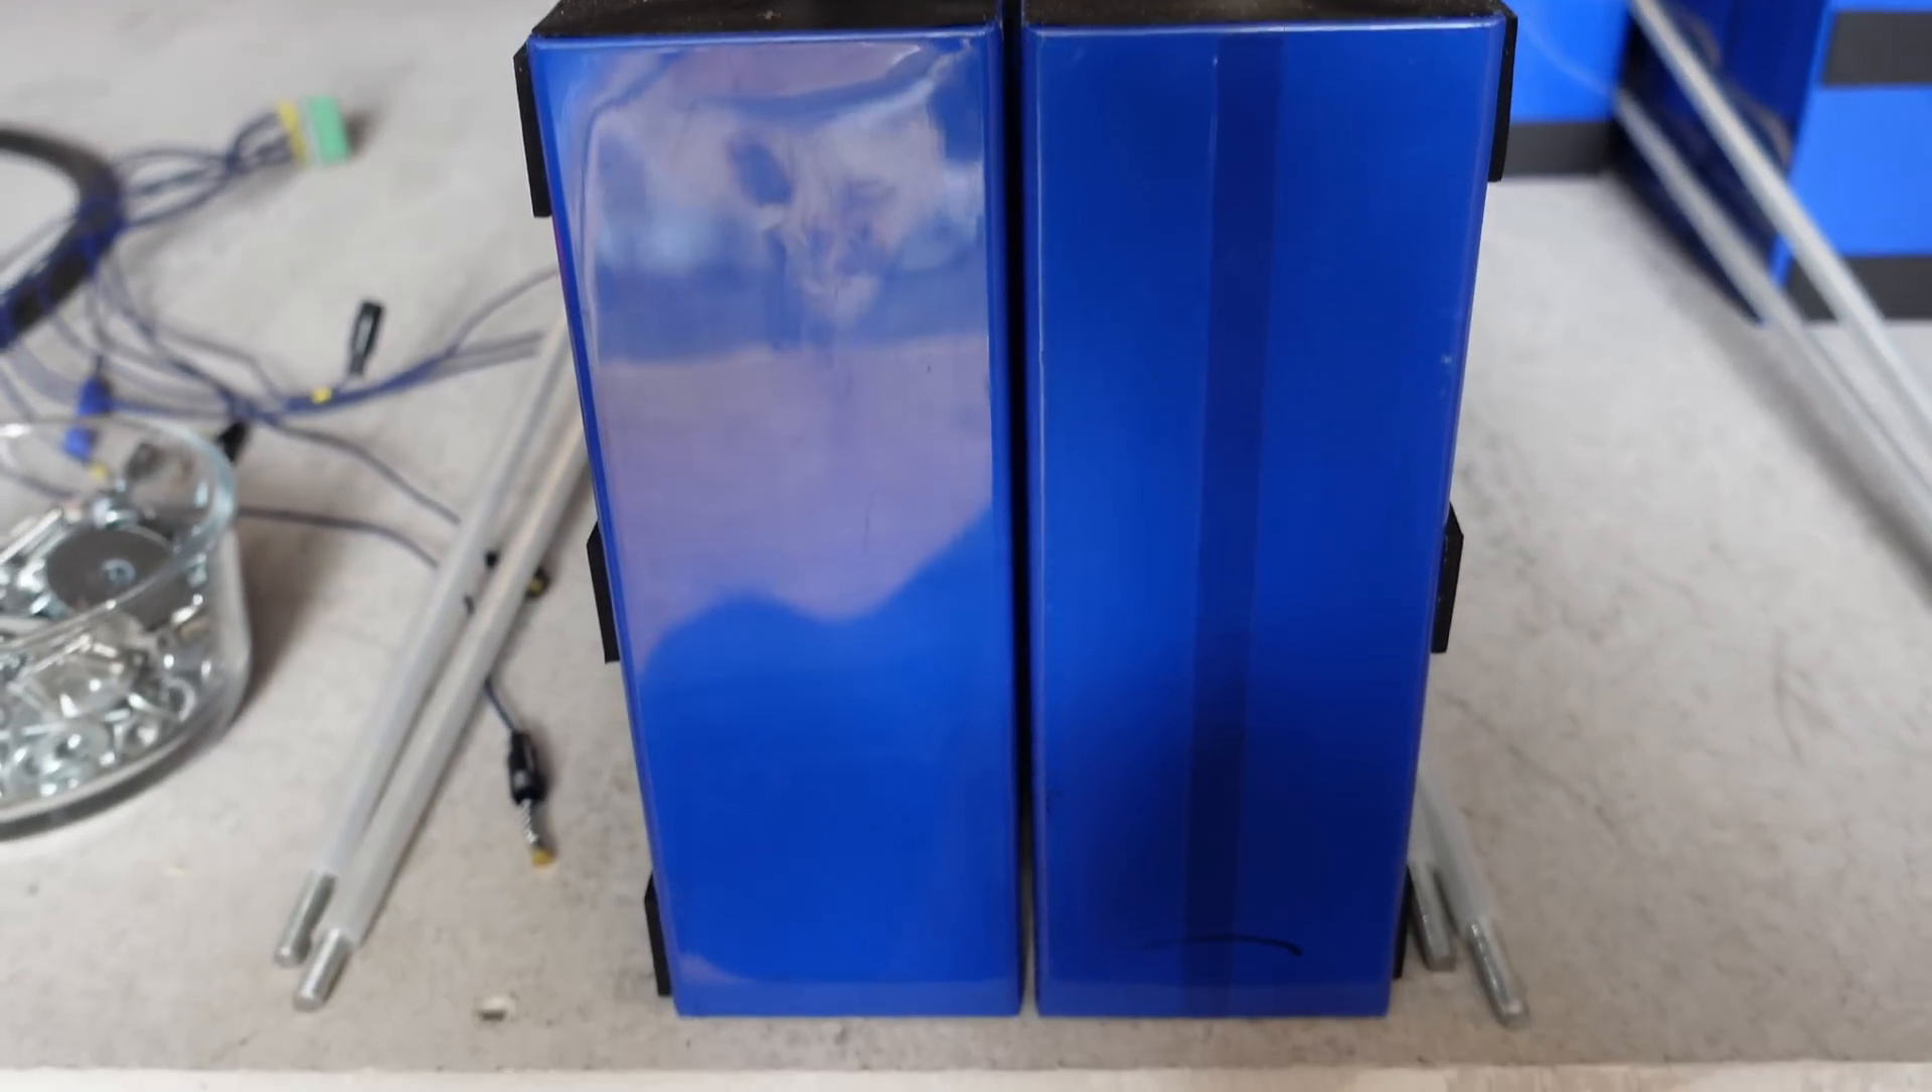So if I take both of these cells on the sides that do not have the foam attached and put them together, you can see there's now approximately a 1 16th inch gap between them.